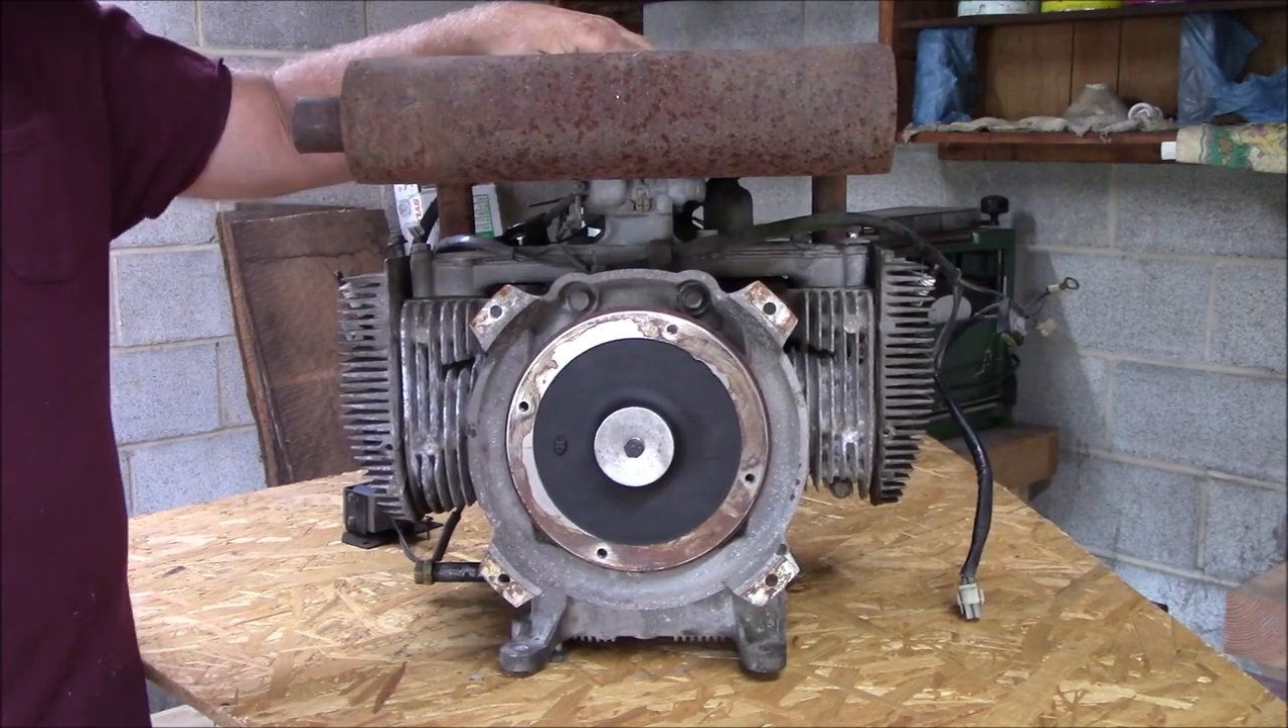As you can see I got the motor off and it wasn't as hard as I thought it was going to be.